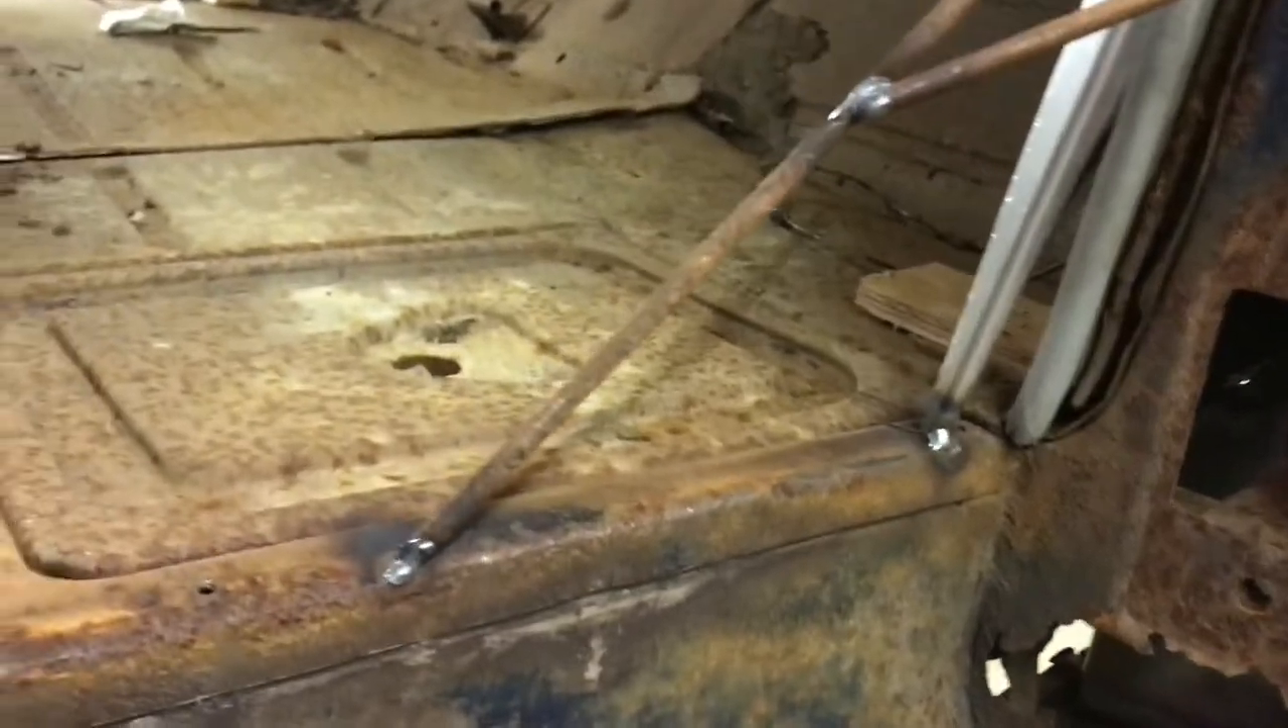So, I've gone ahead and welded some bracing in here, you can see.